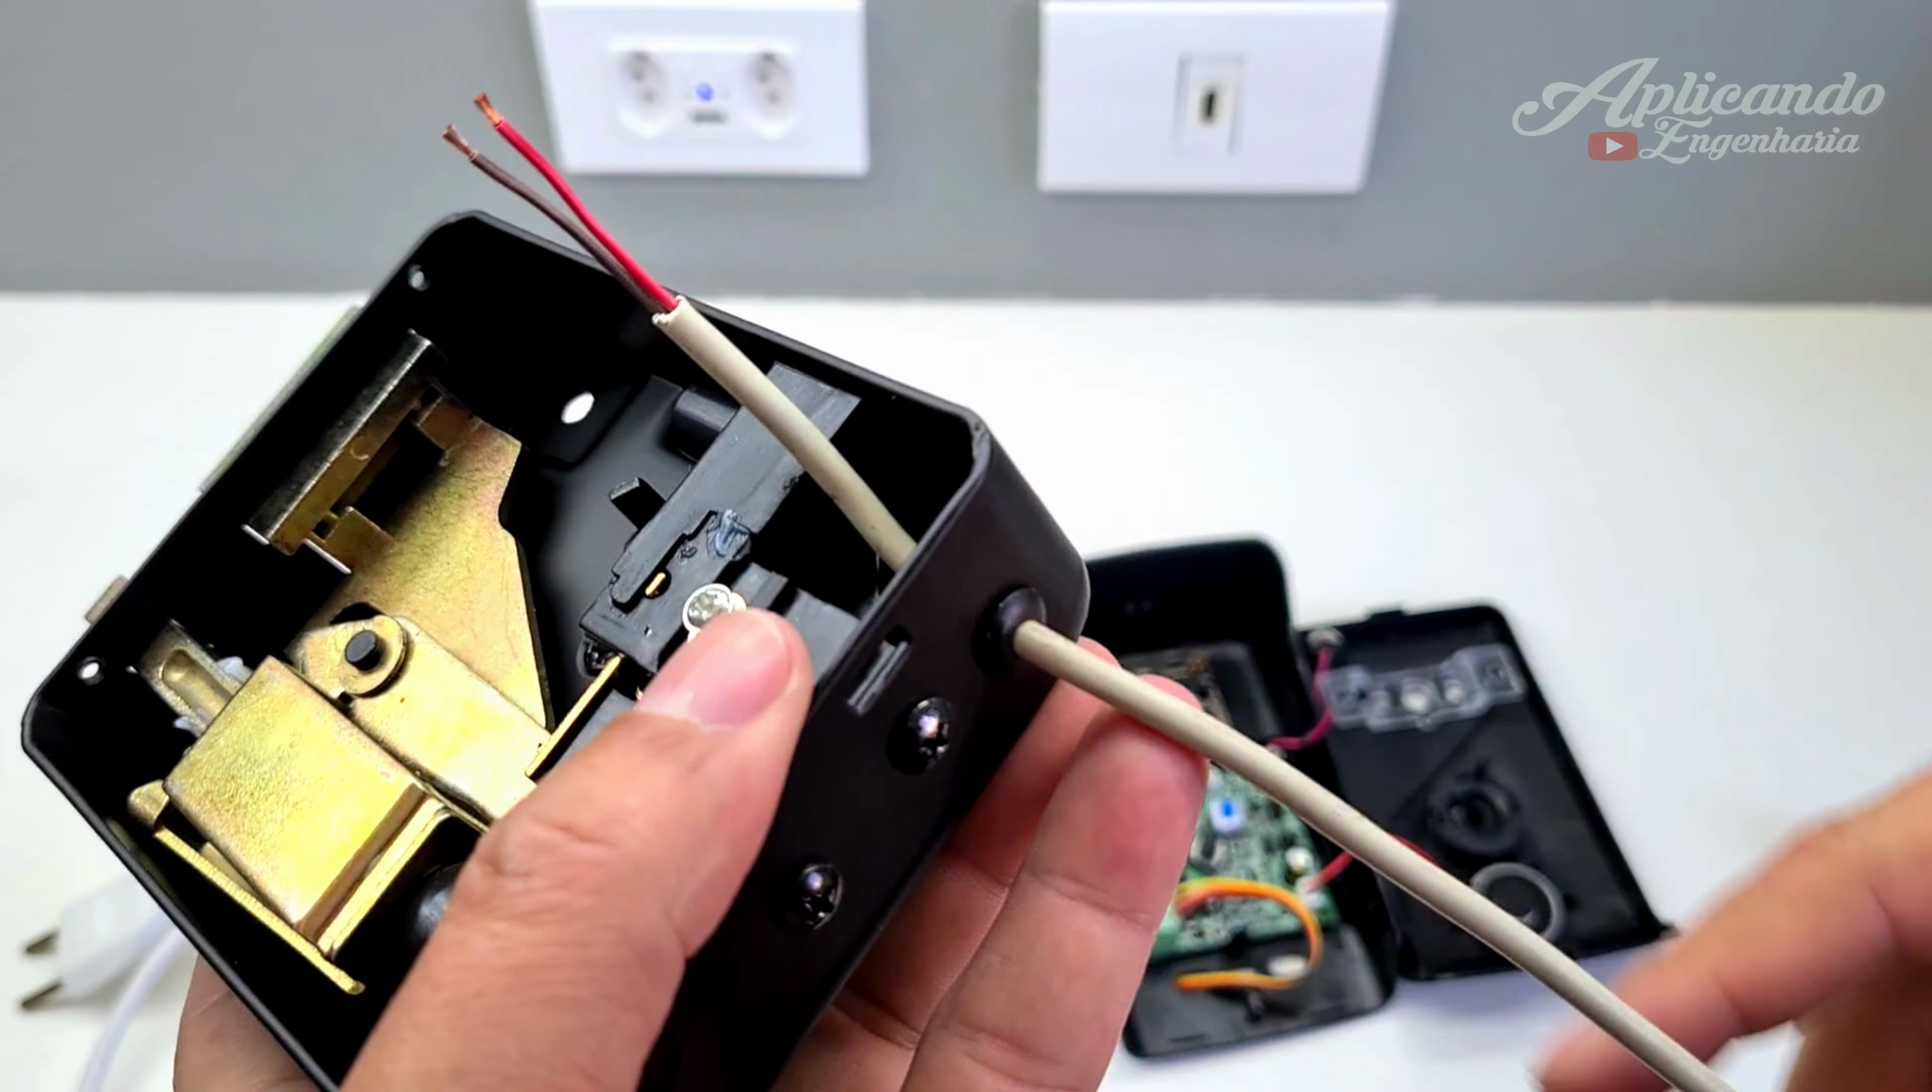Eu passei o fiozinho por aqui.